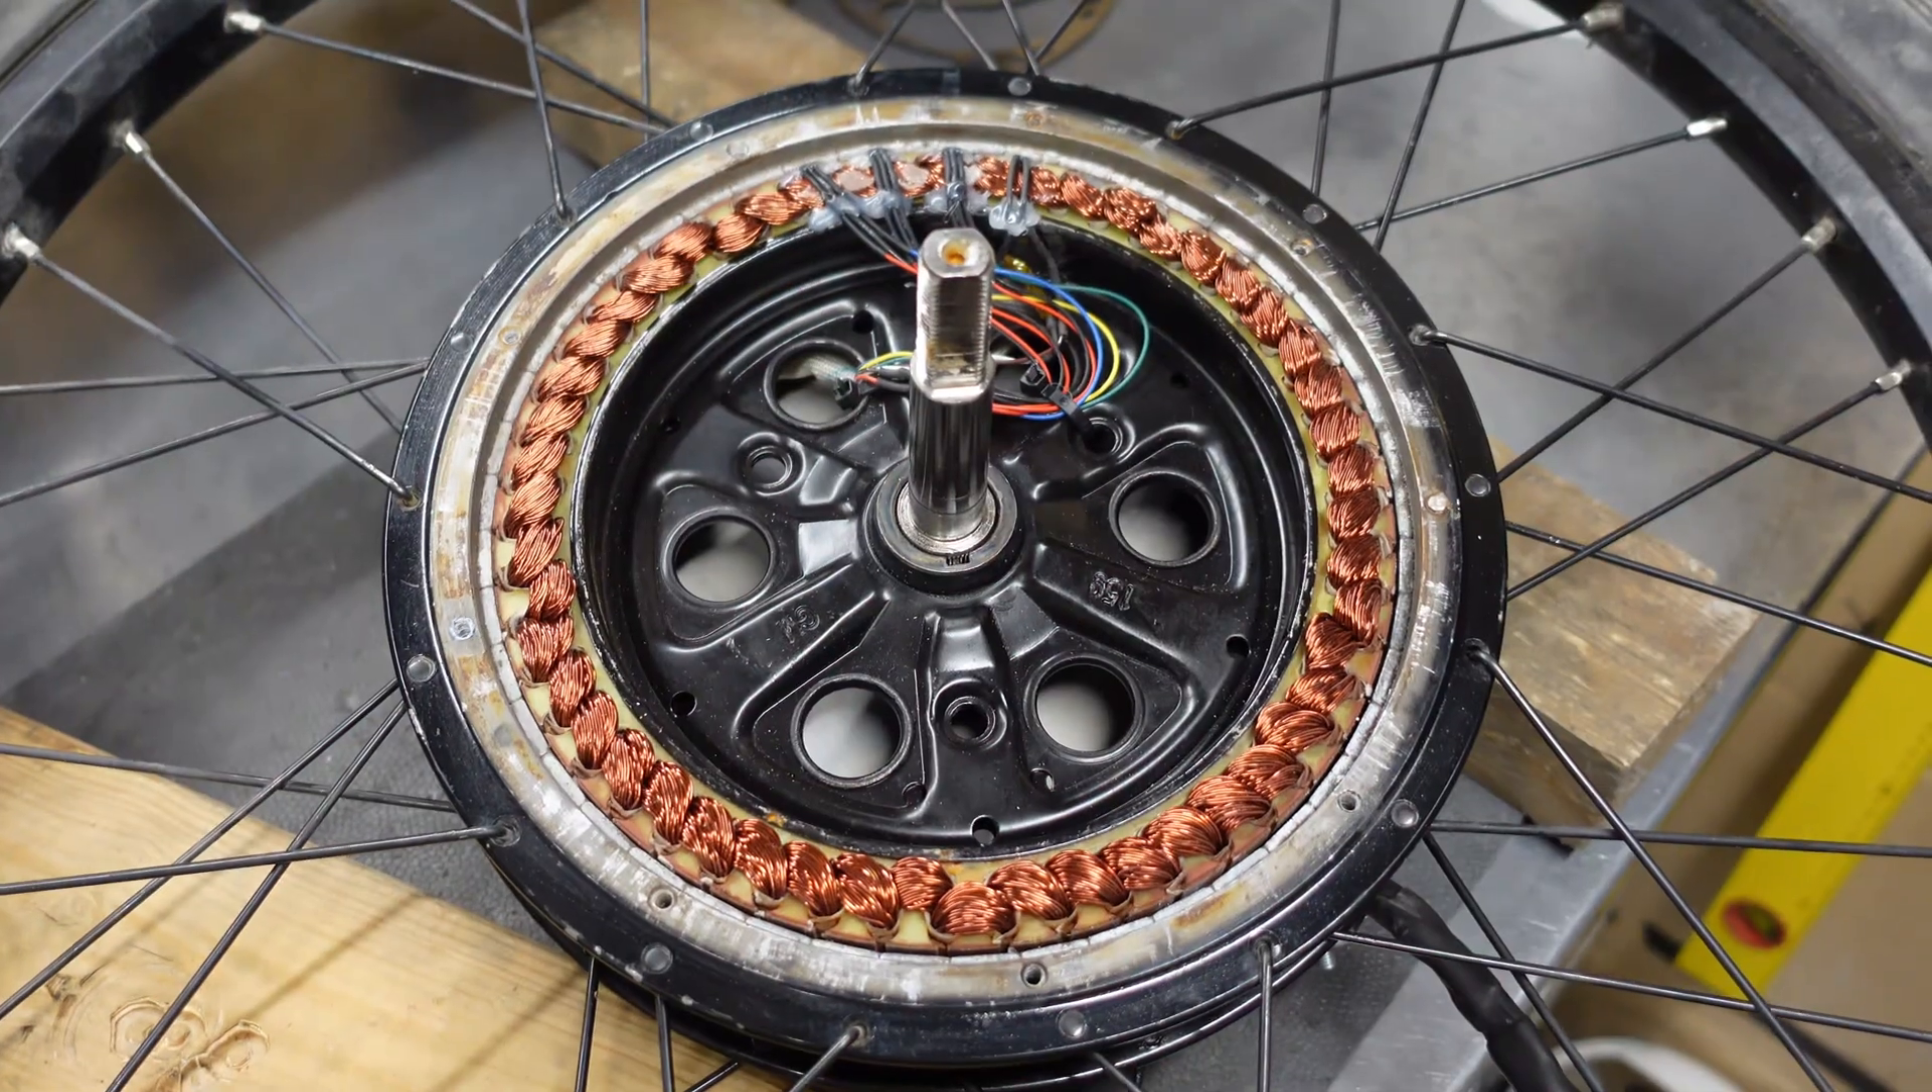Here you can see motor core in place.